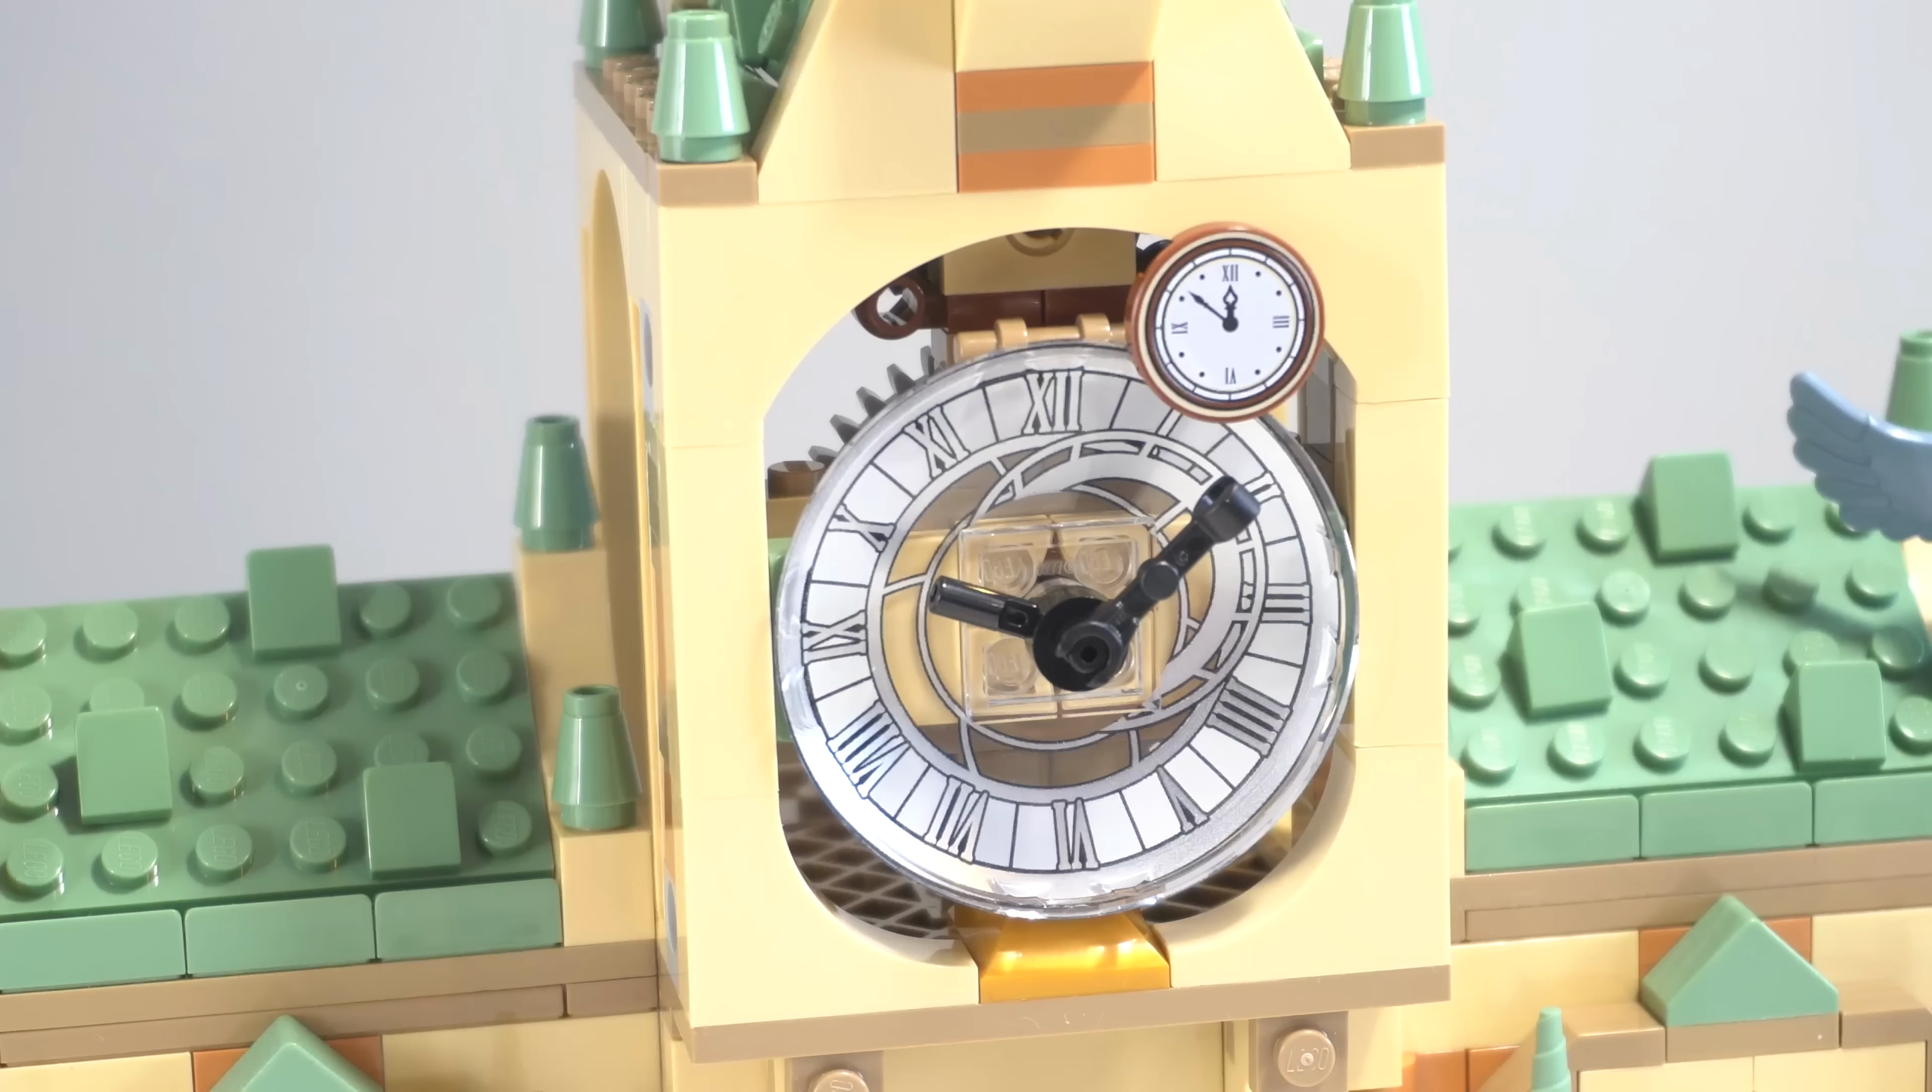One thing that I personally don't like about the hospital wing set is the fact that there is a lot of gaps in the actual clock section itself.